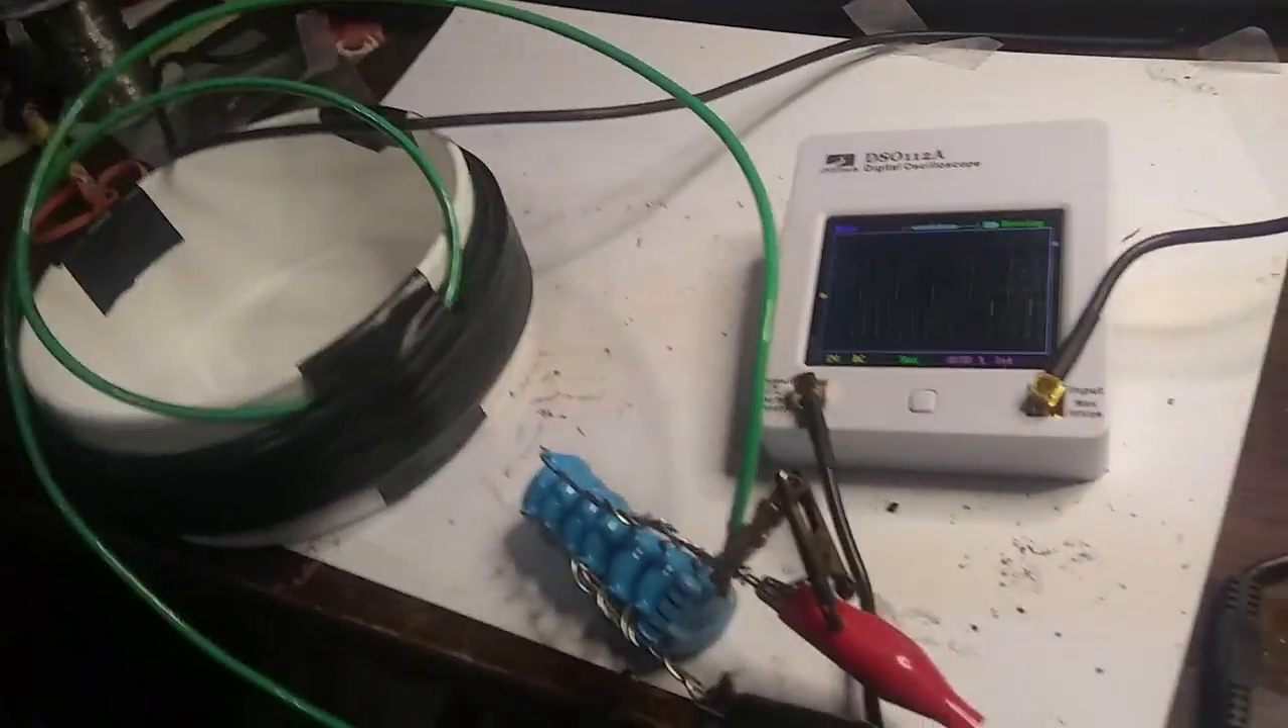We got our scope hooked up.